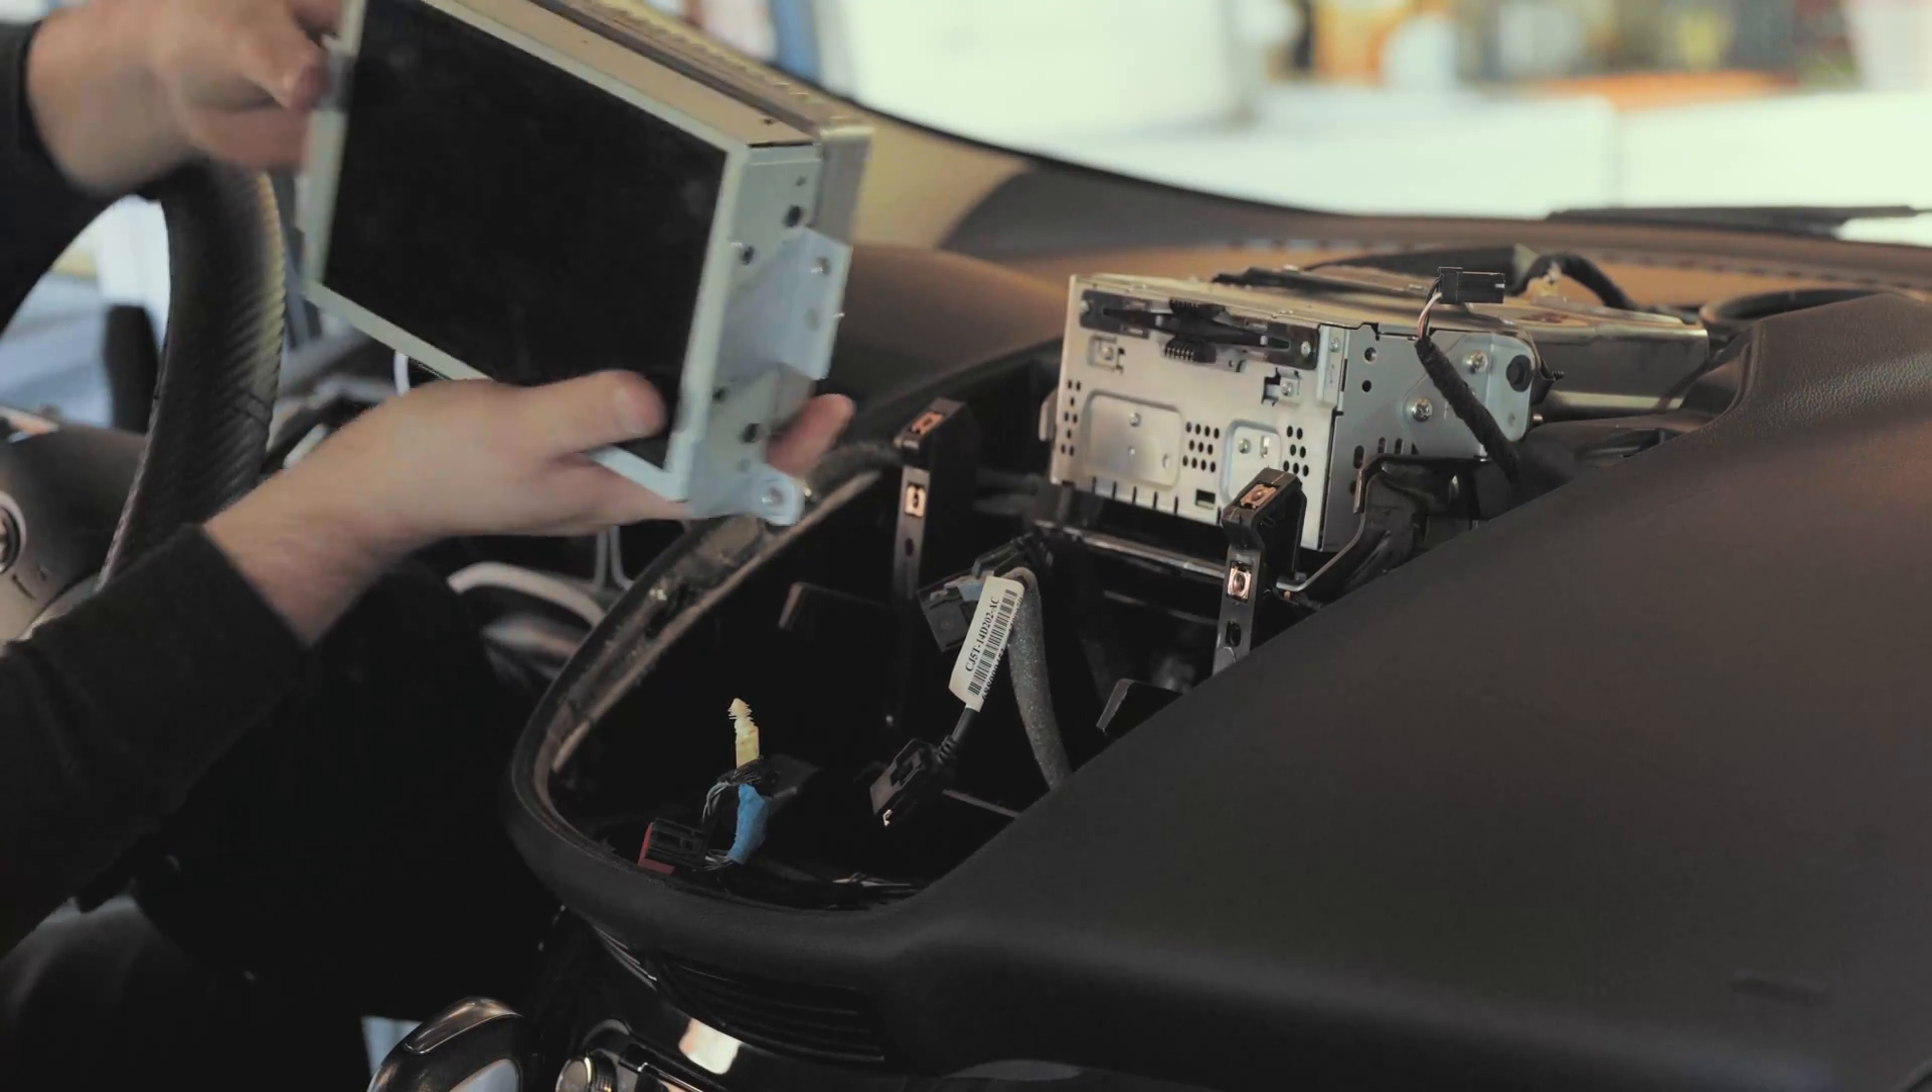And then your screen, your display is out.